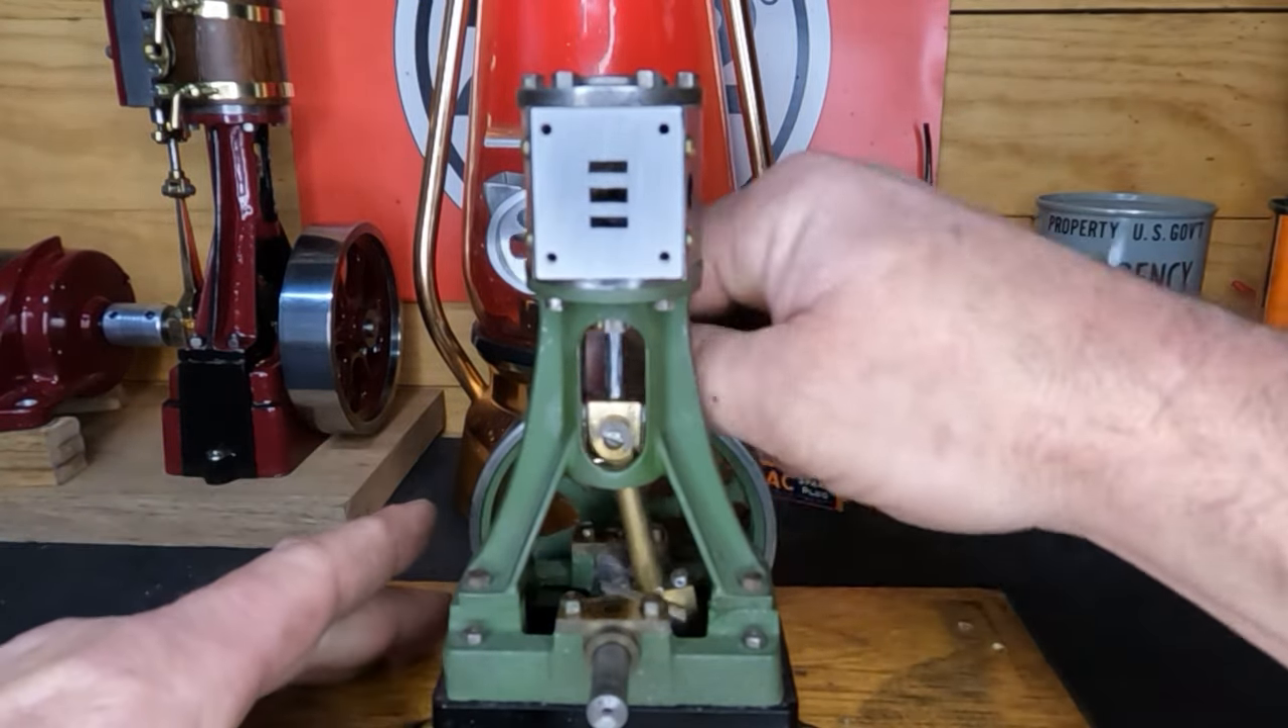Where we're at is our cylinder is reattached.